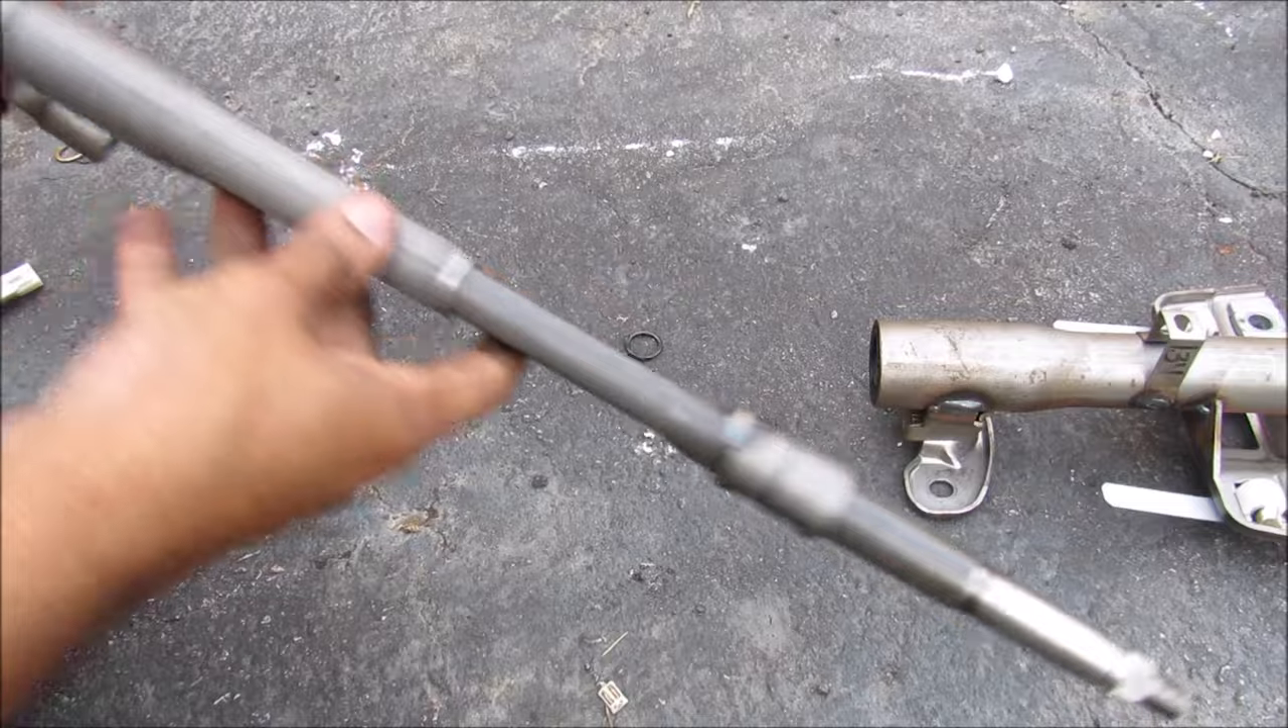And with the c-clip removed I can pop out the shaft from the housing.